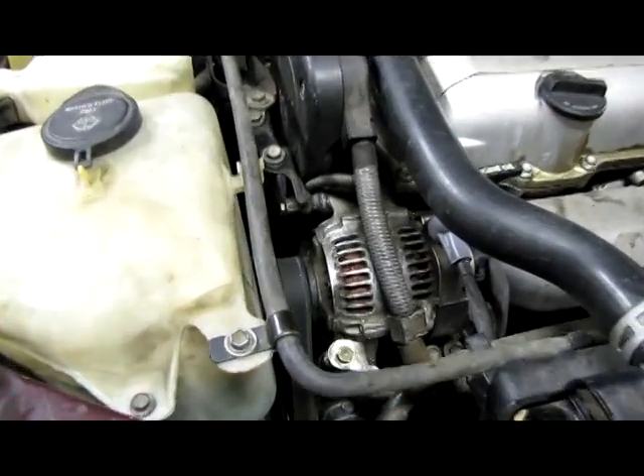I've got this car reassembled. Now, there's the alternator back in there.